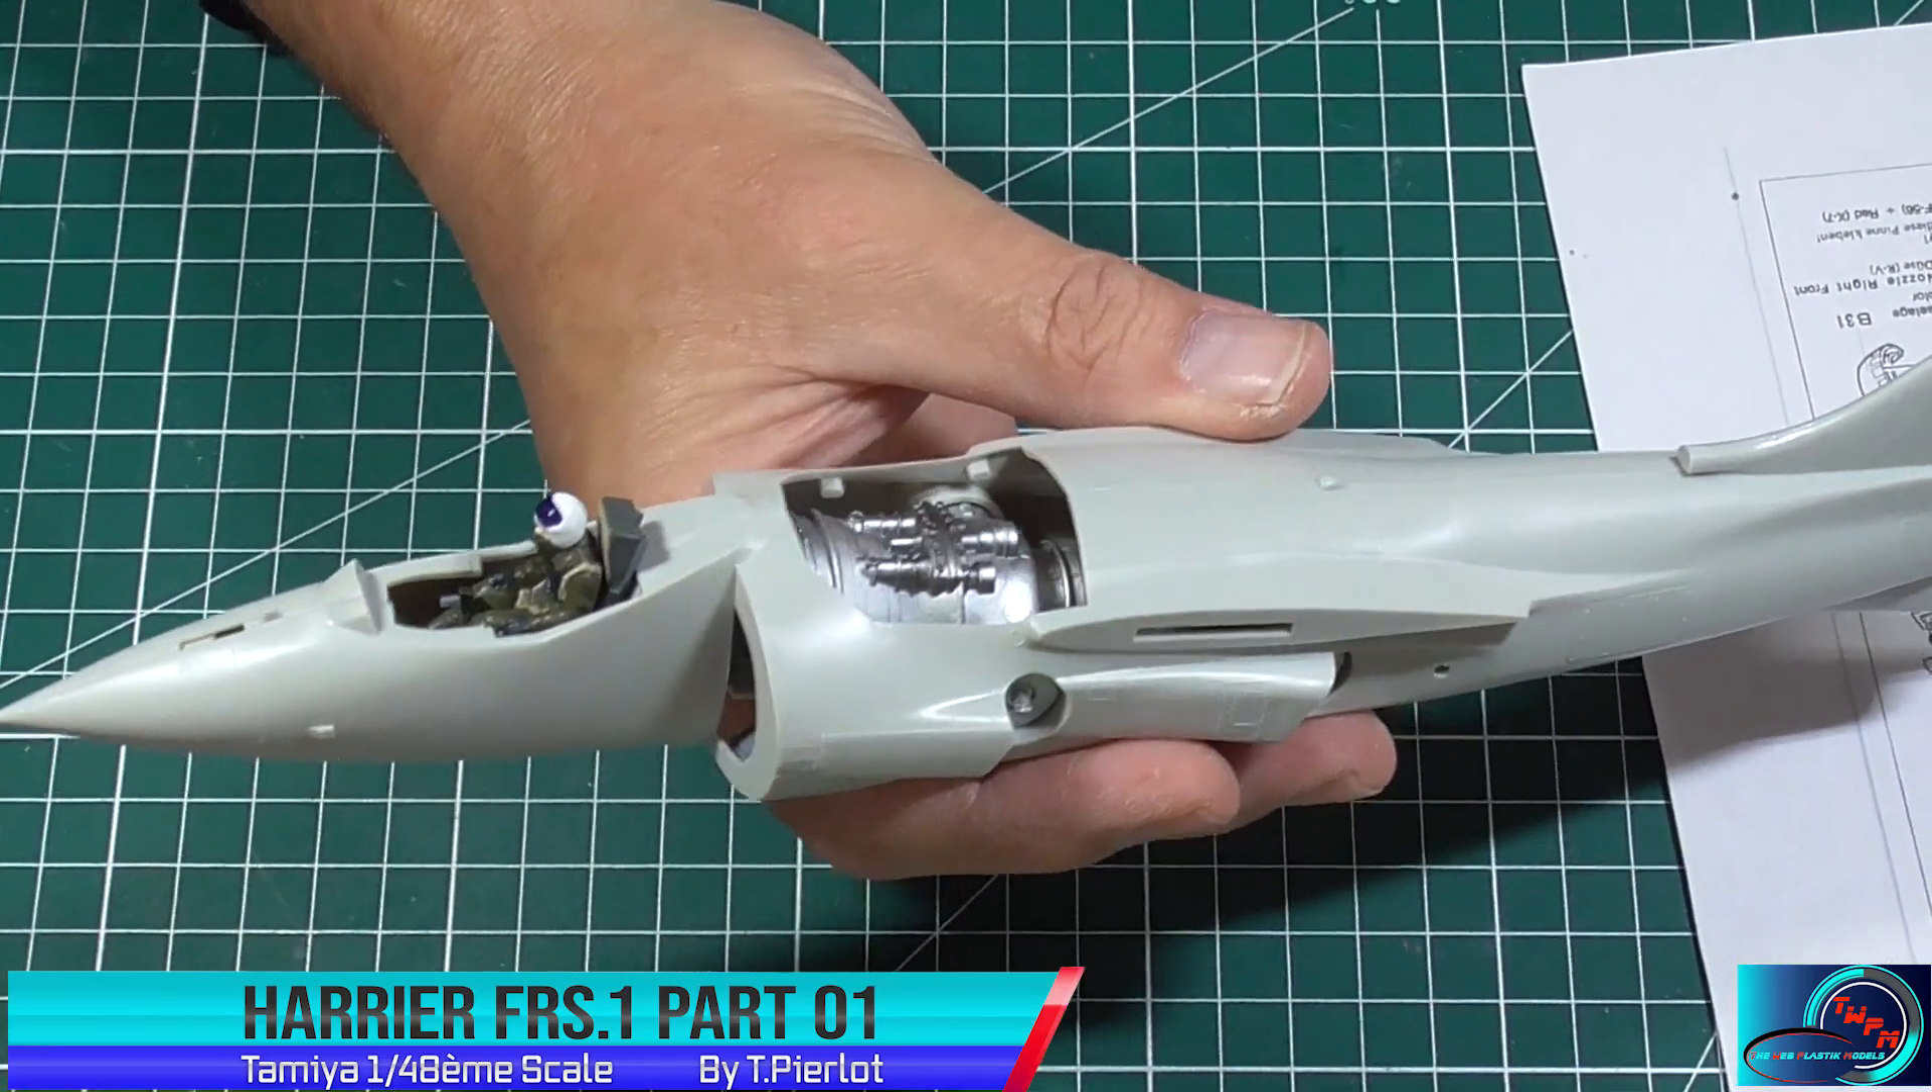Les deux demi fuselages sont collés voilà ce que ça donne.